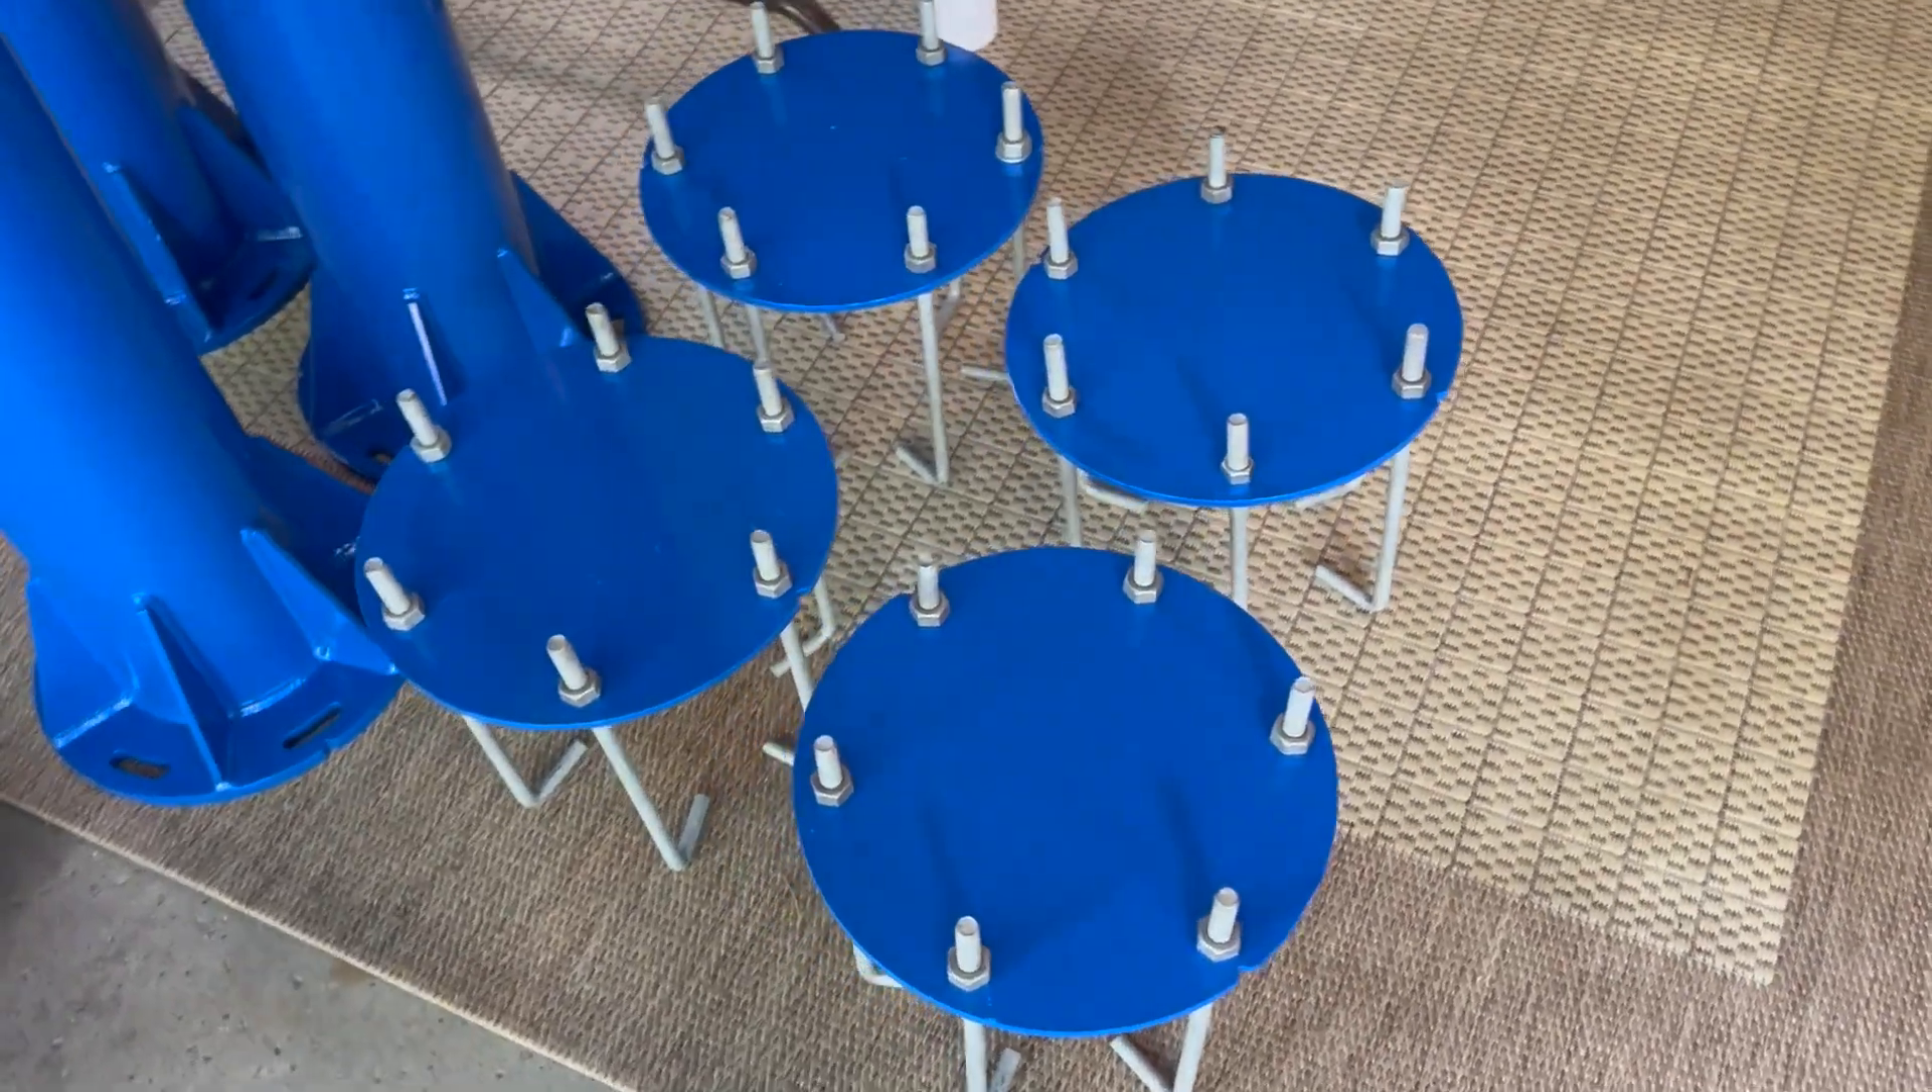And here you can see that I've taken four plates for the four piers and I now have the L rods all attached and they're ready to go.